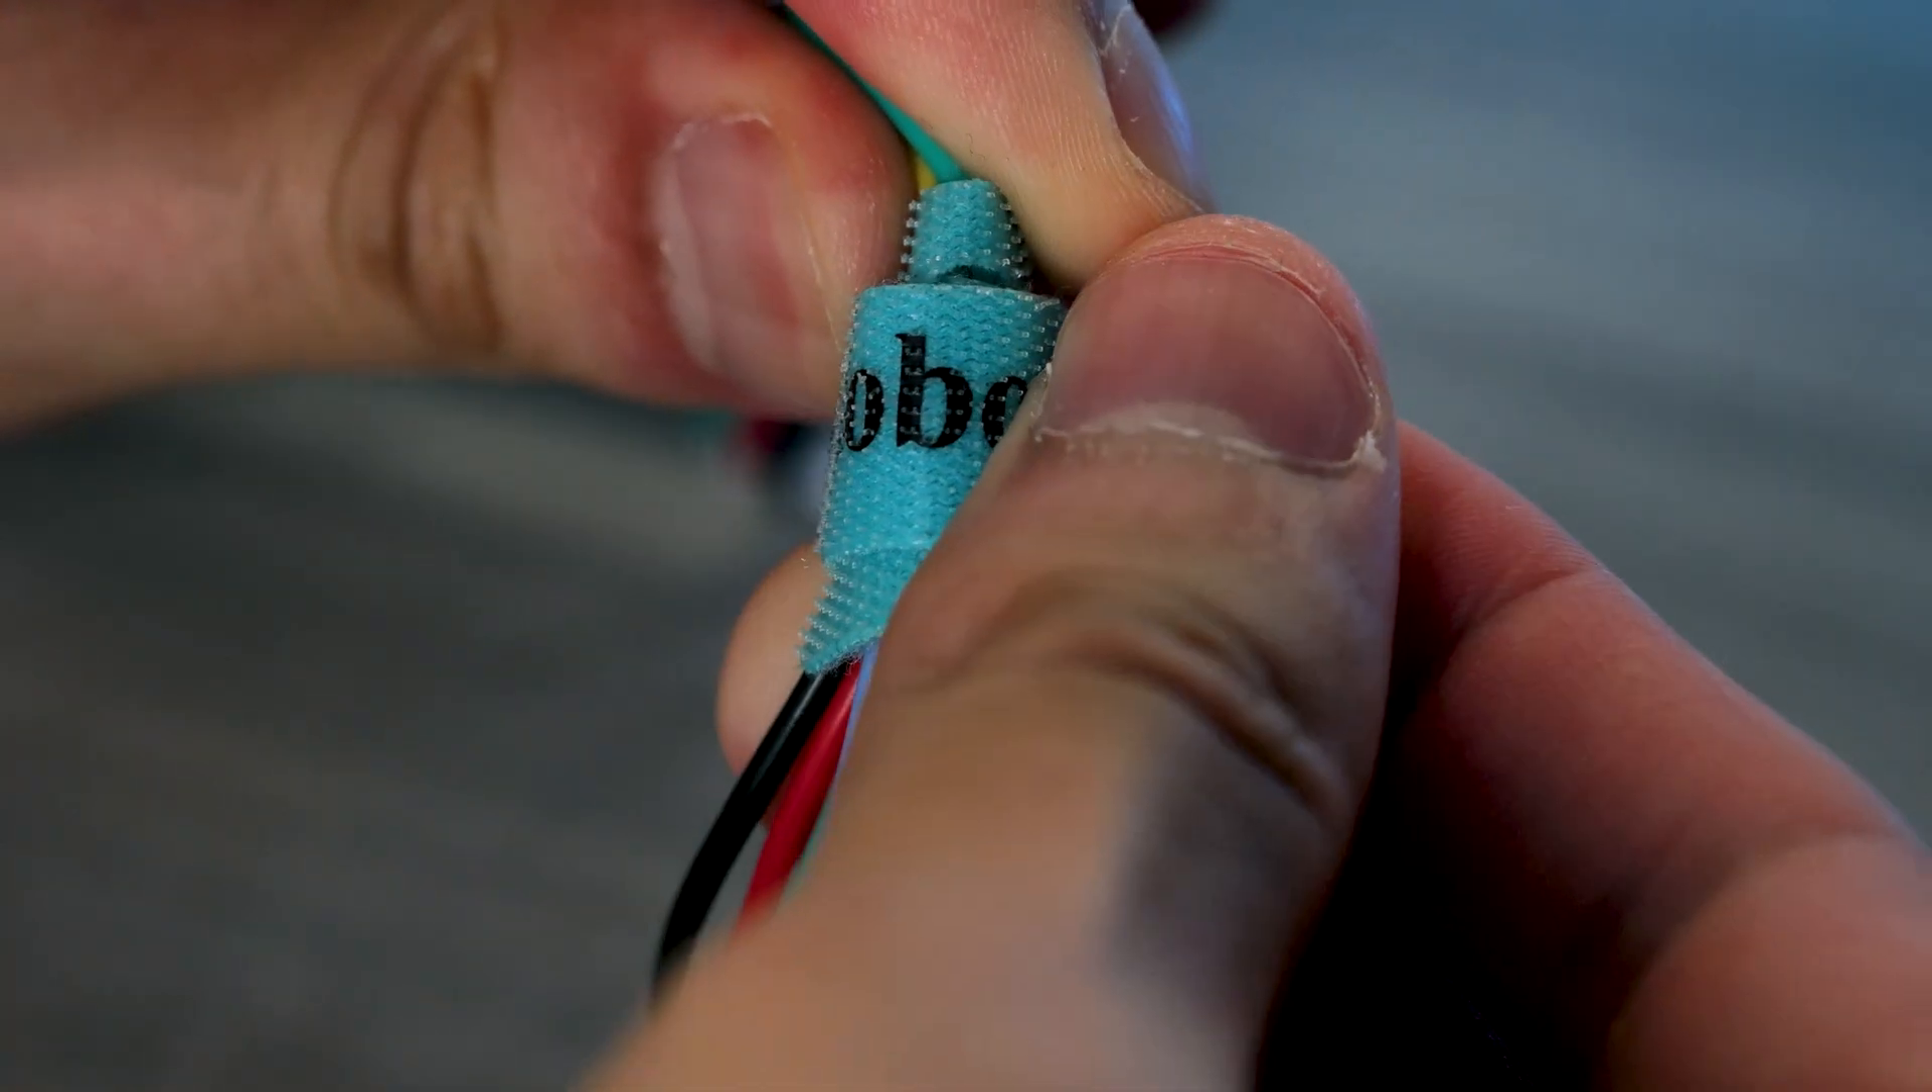To keep the wires organised, I just used the velcro that the sensor came with to hold them in place.